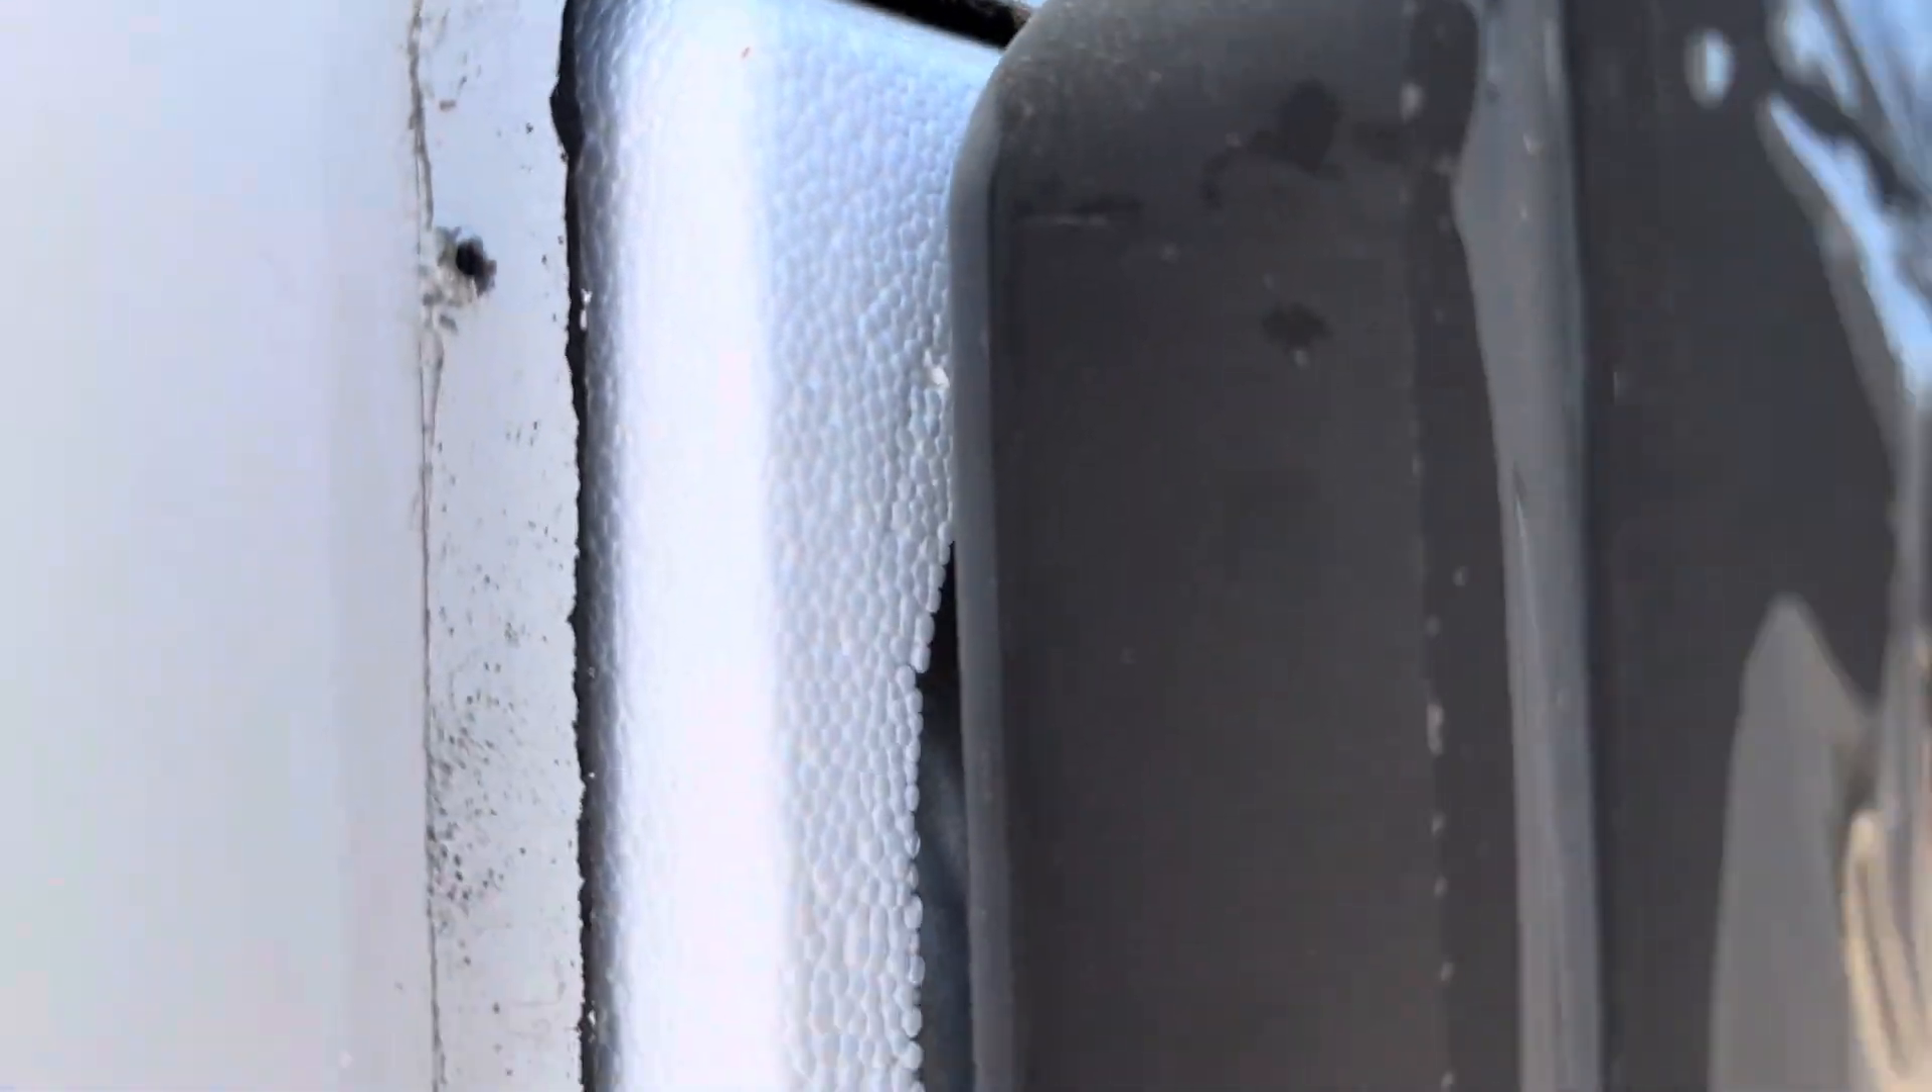The styrofoam is getting all chewed up. Because I have no space up here.